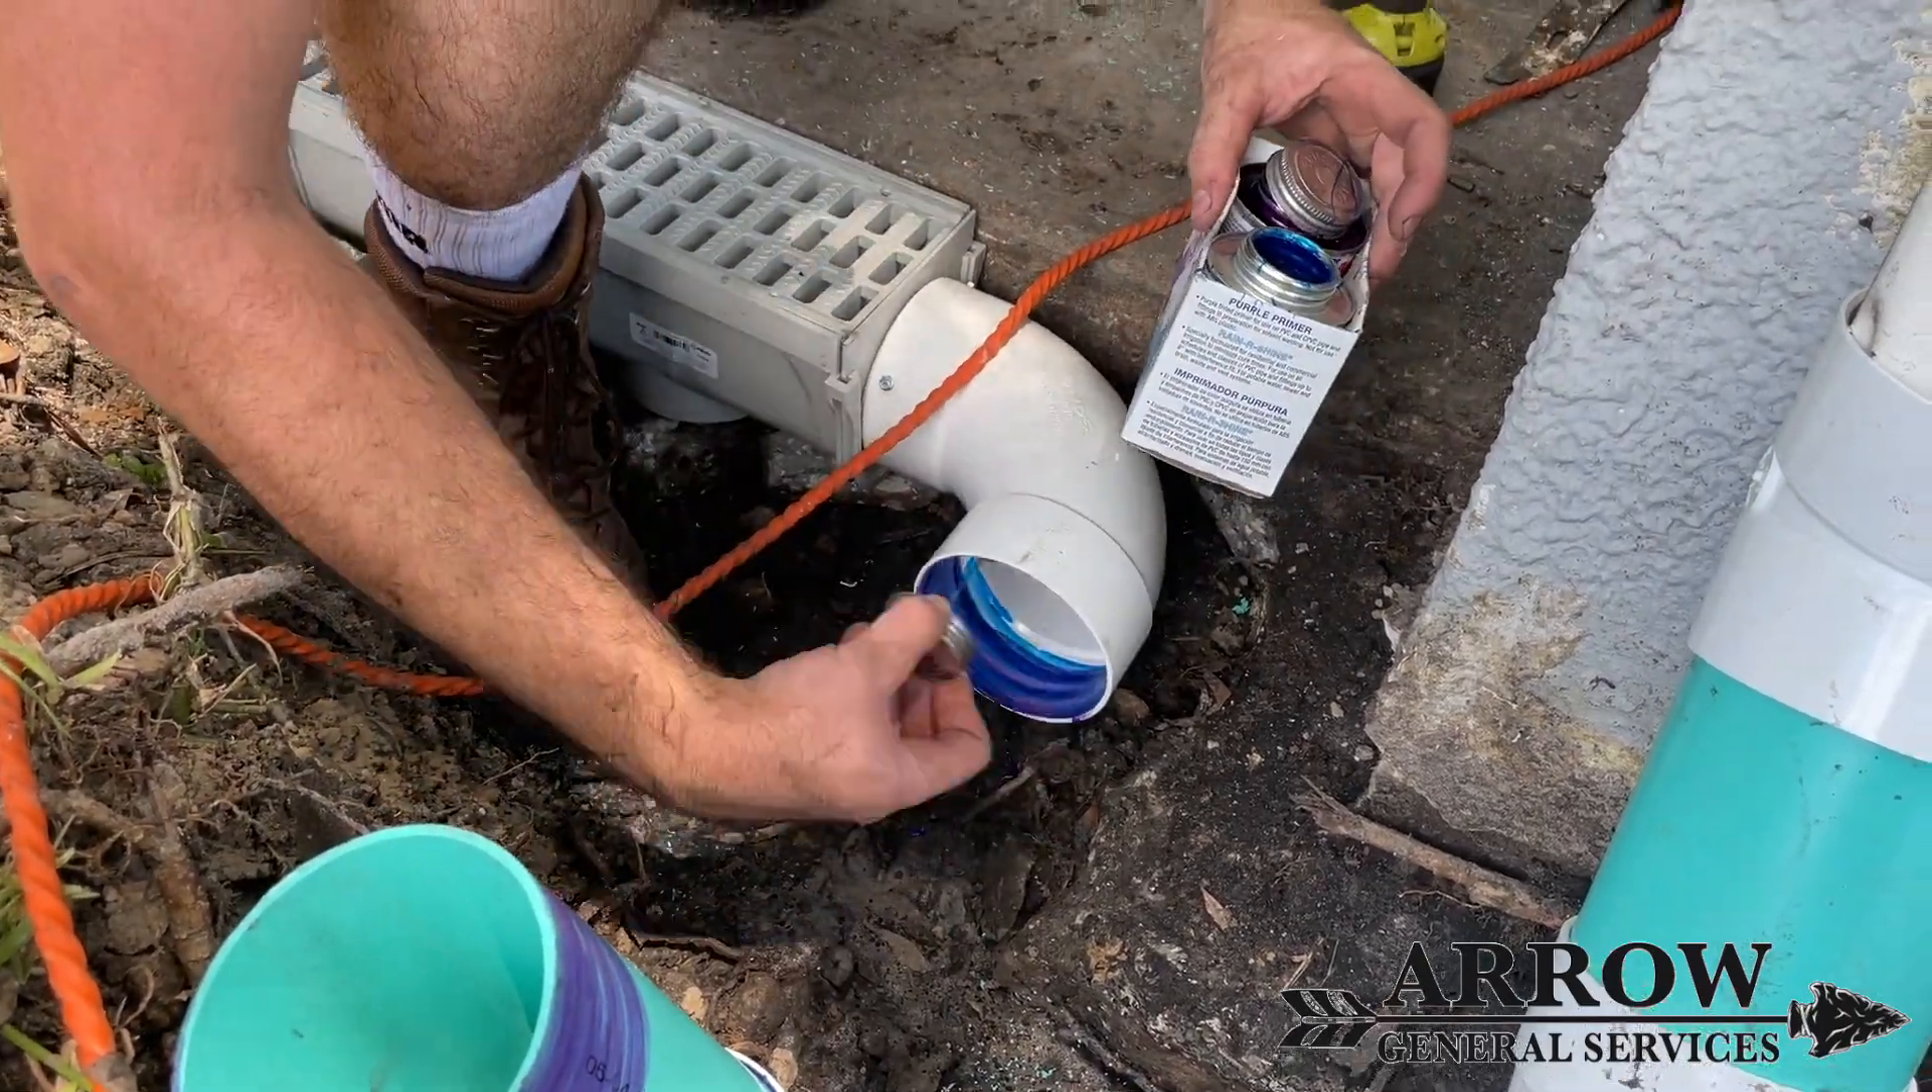All right so now that we have the channel drain set into place where it's going to be, I've got the fitting that I'm currently priming and I think I'm using the blue glue in this.